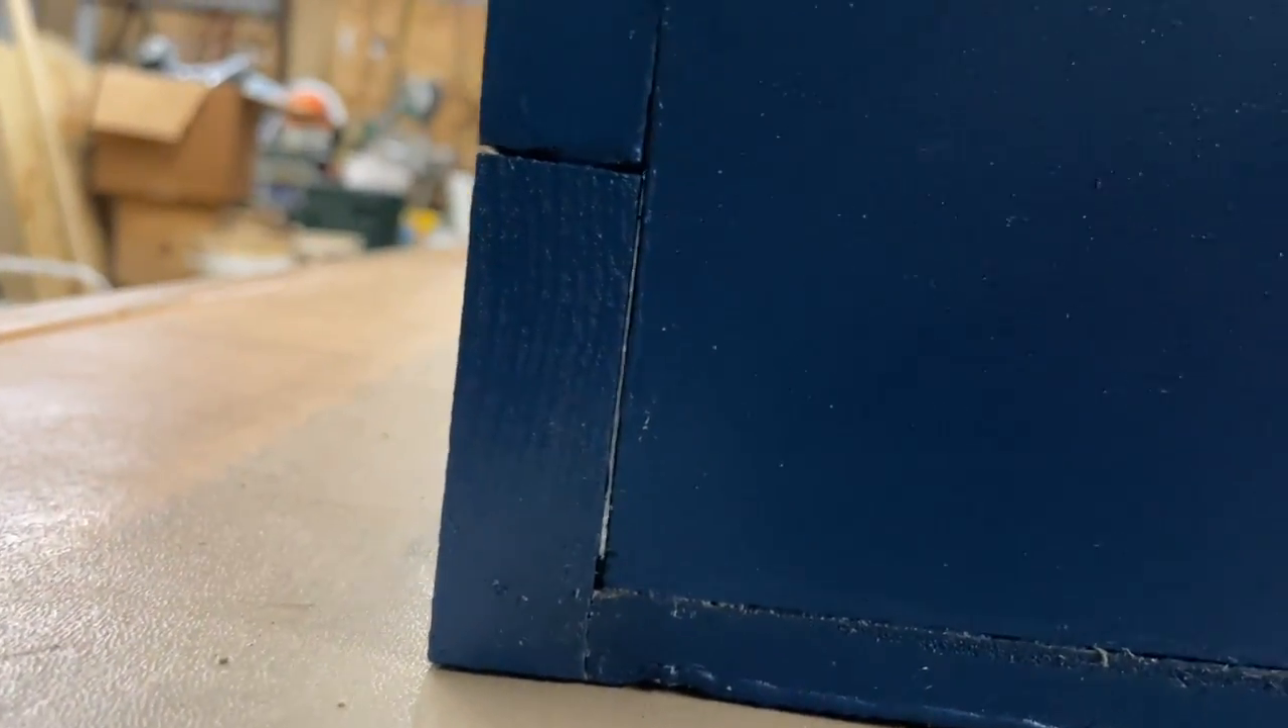But there are some cracks and crevices still on this box, especially around the angles like you can see here with the light coming through, where I decided I needed some additional sealing.